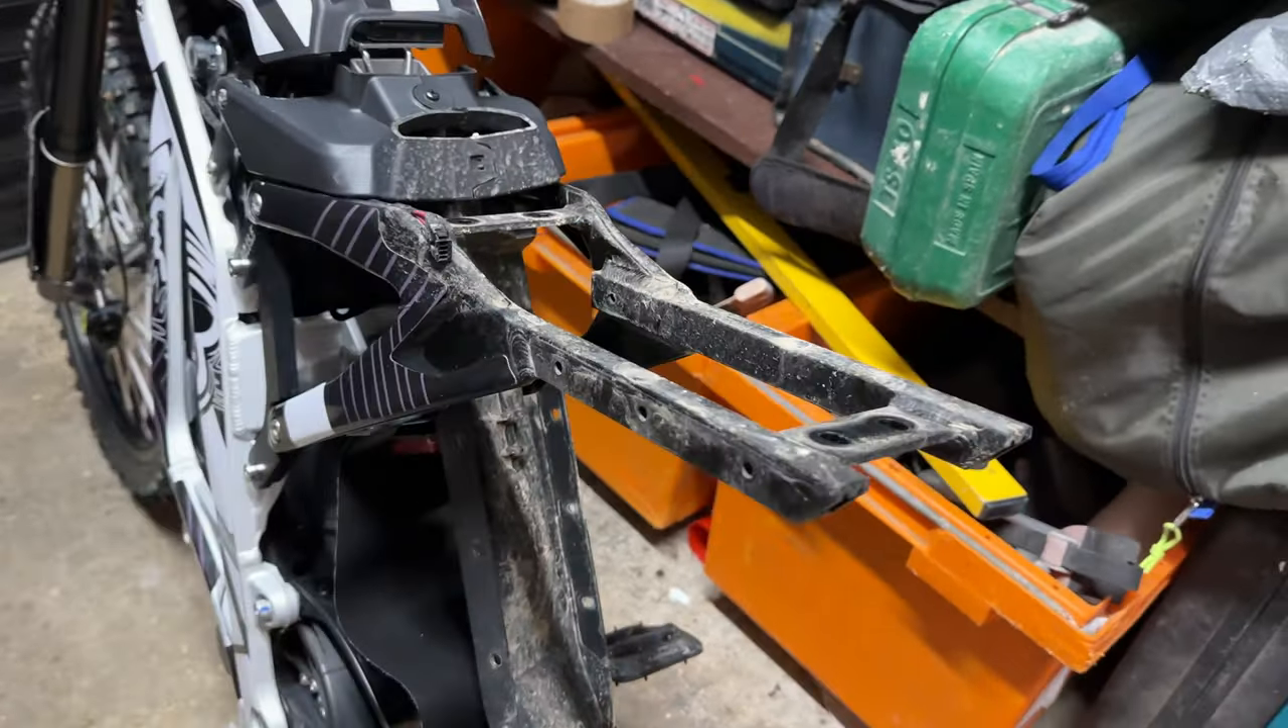So there we go that's the seat all removed nice and simple.